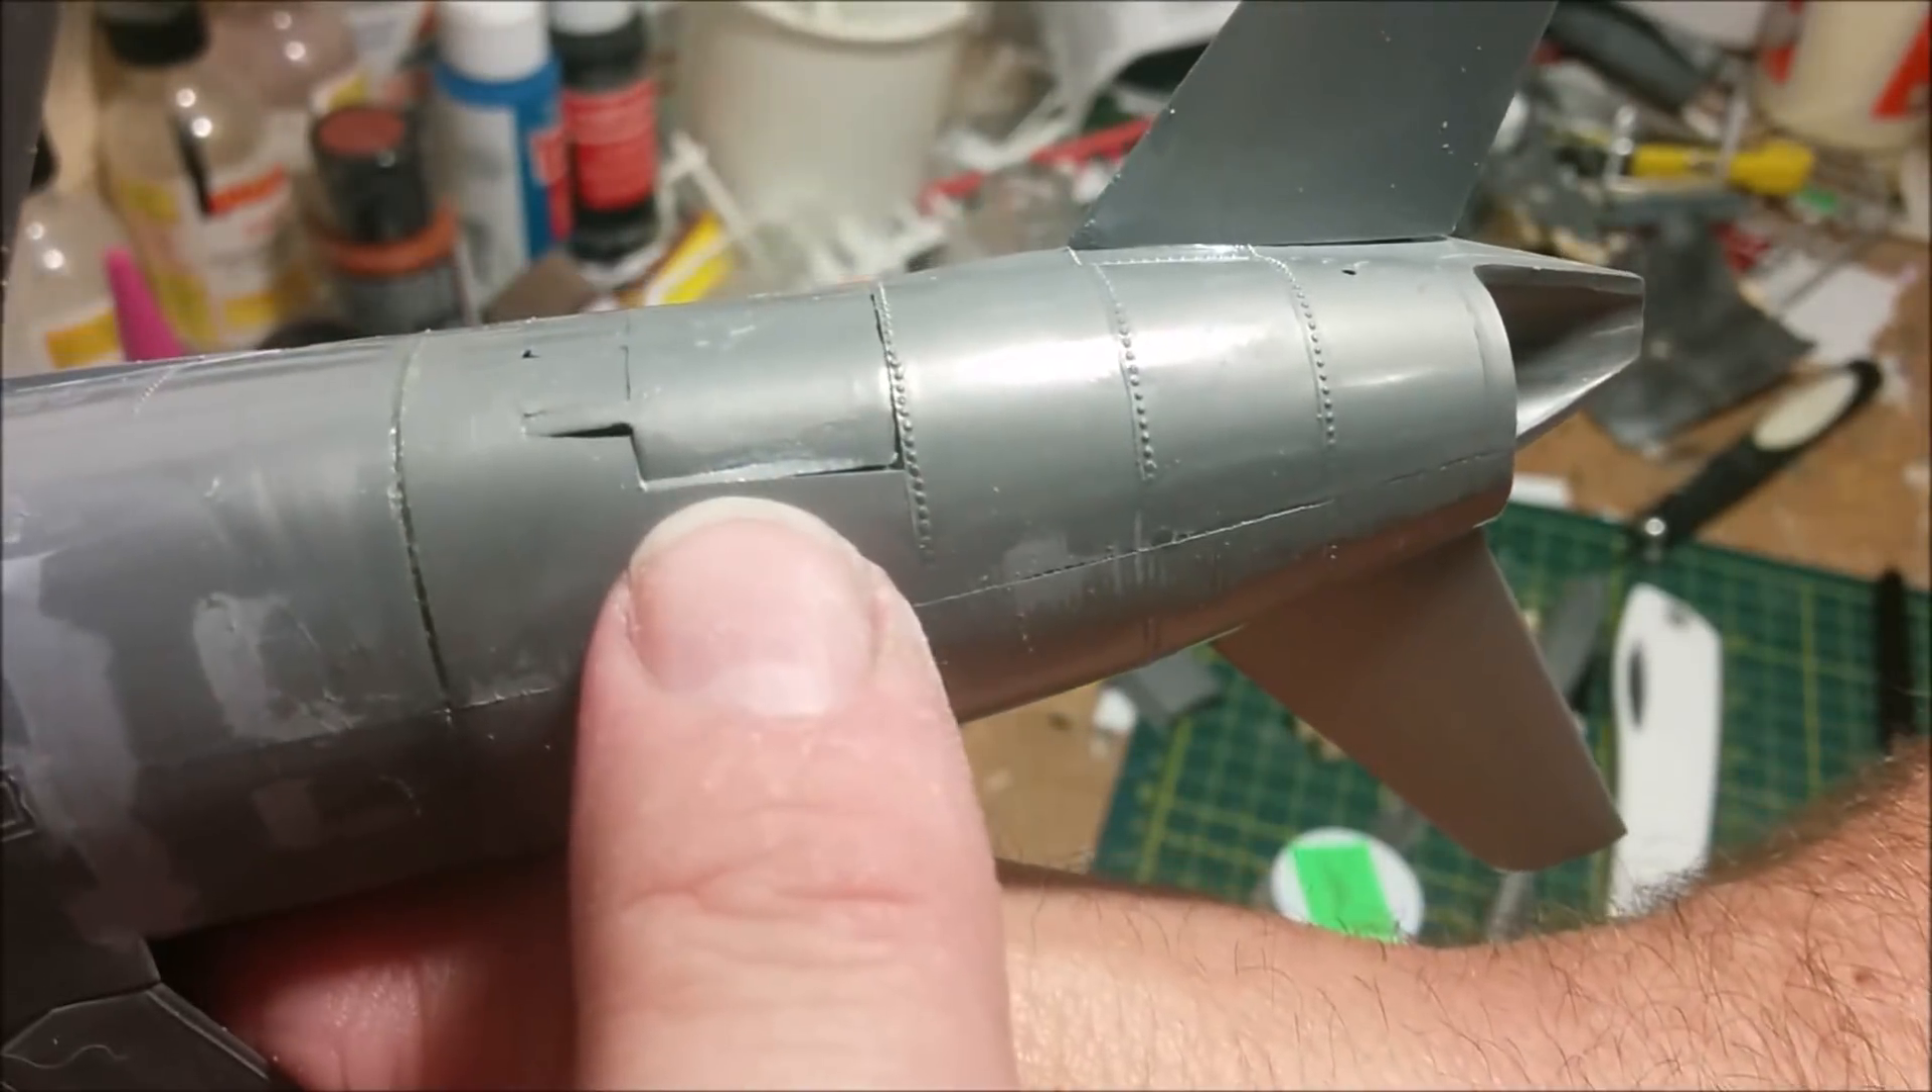When you have the air barrier closed you end up with a gap at the bottom of it.